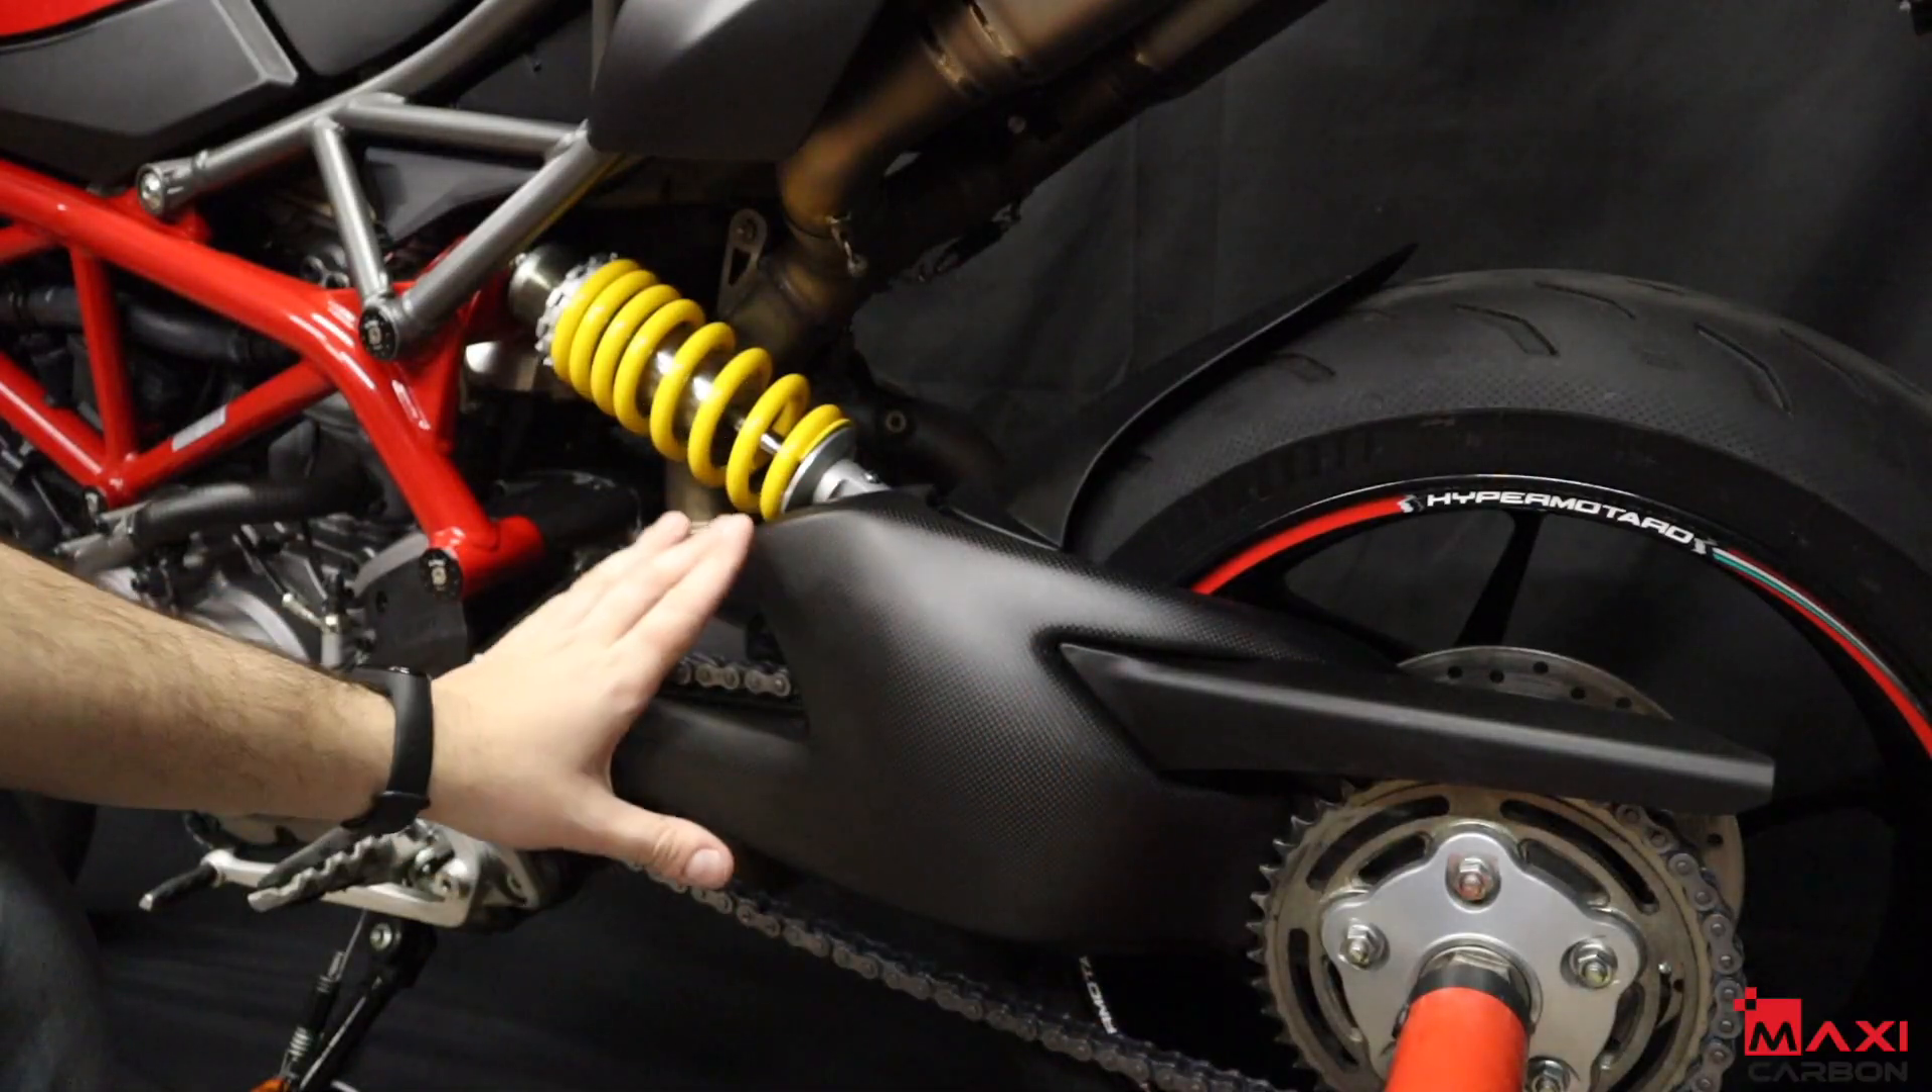Ragazzi siamo riusciti a montare la cover forcellone Che dà veramente un altro look alla moto.